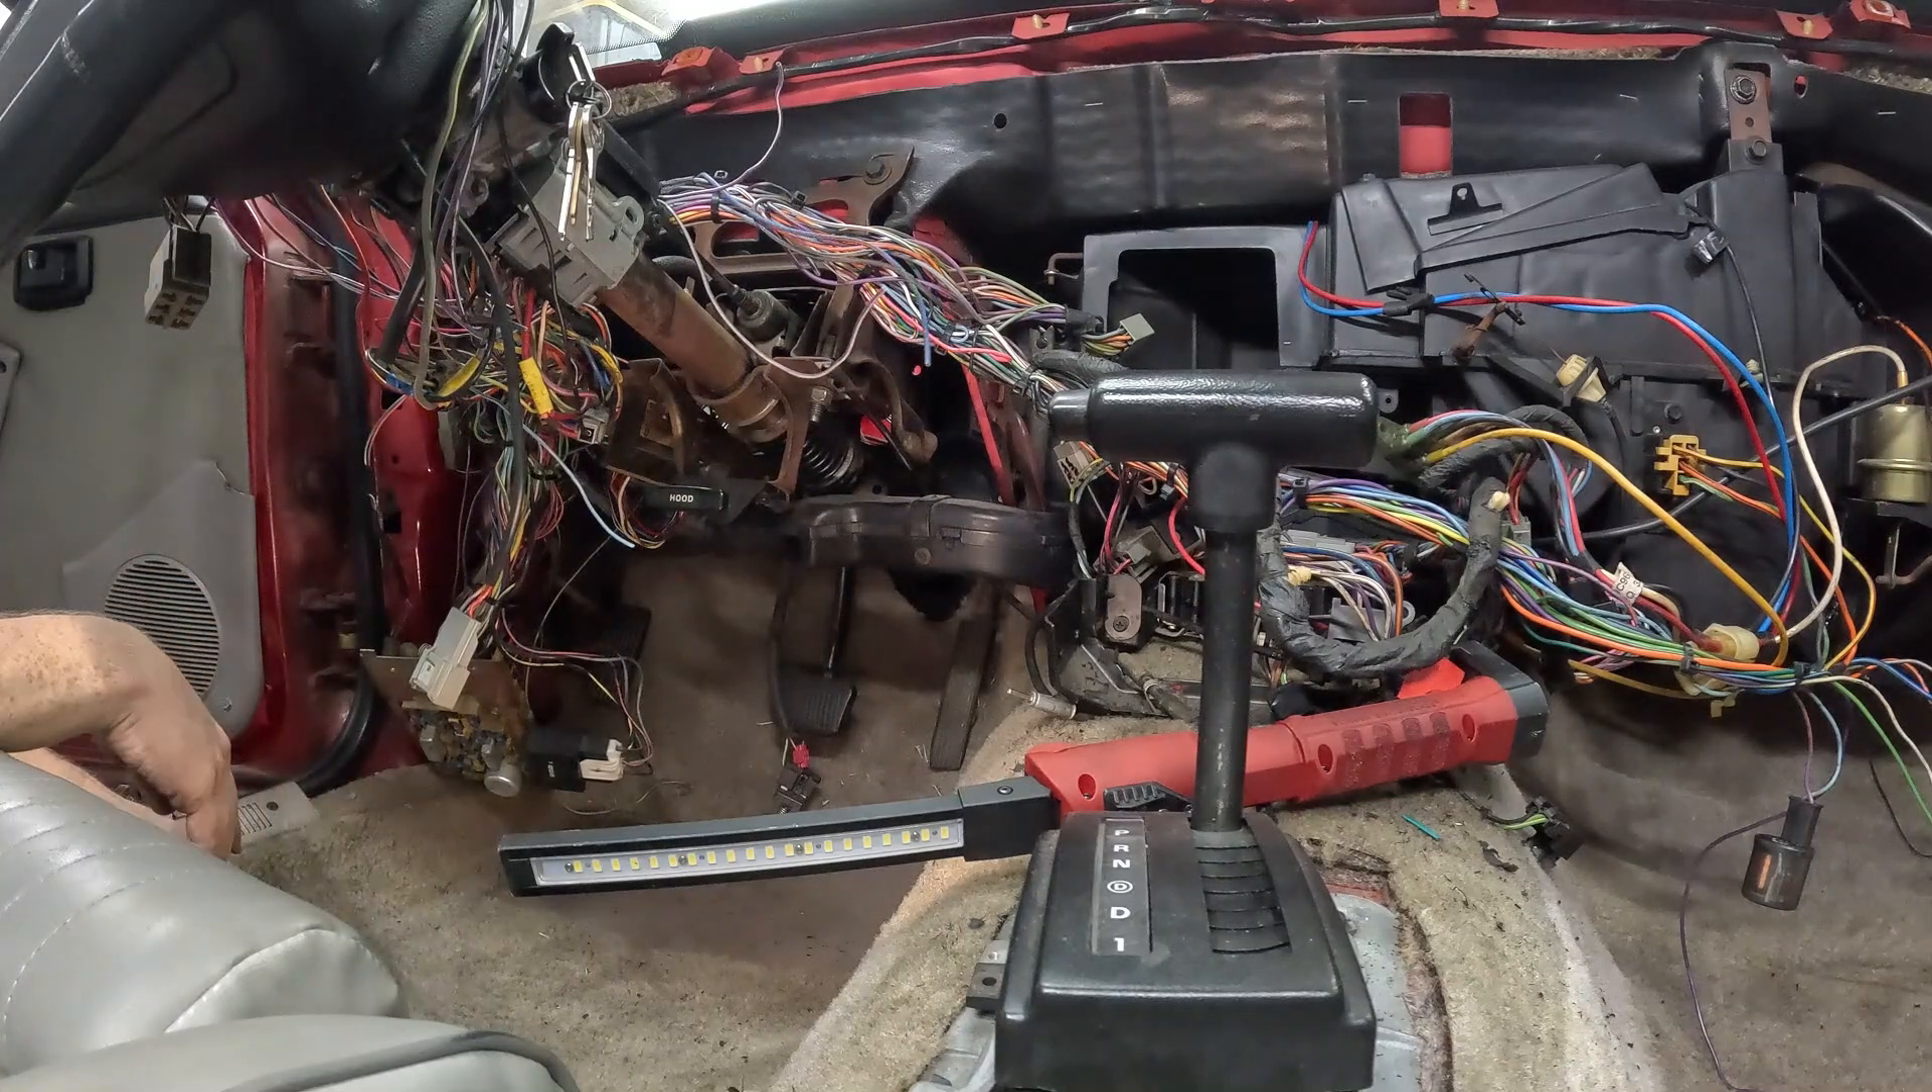So fortunately, unfortunately for me, I've already removed the dash because I was messing with all this wiring back here.